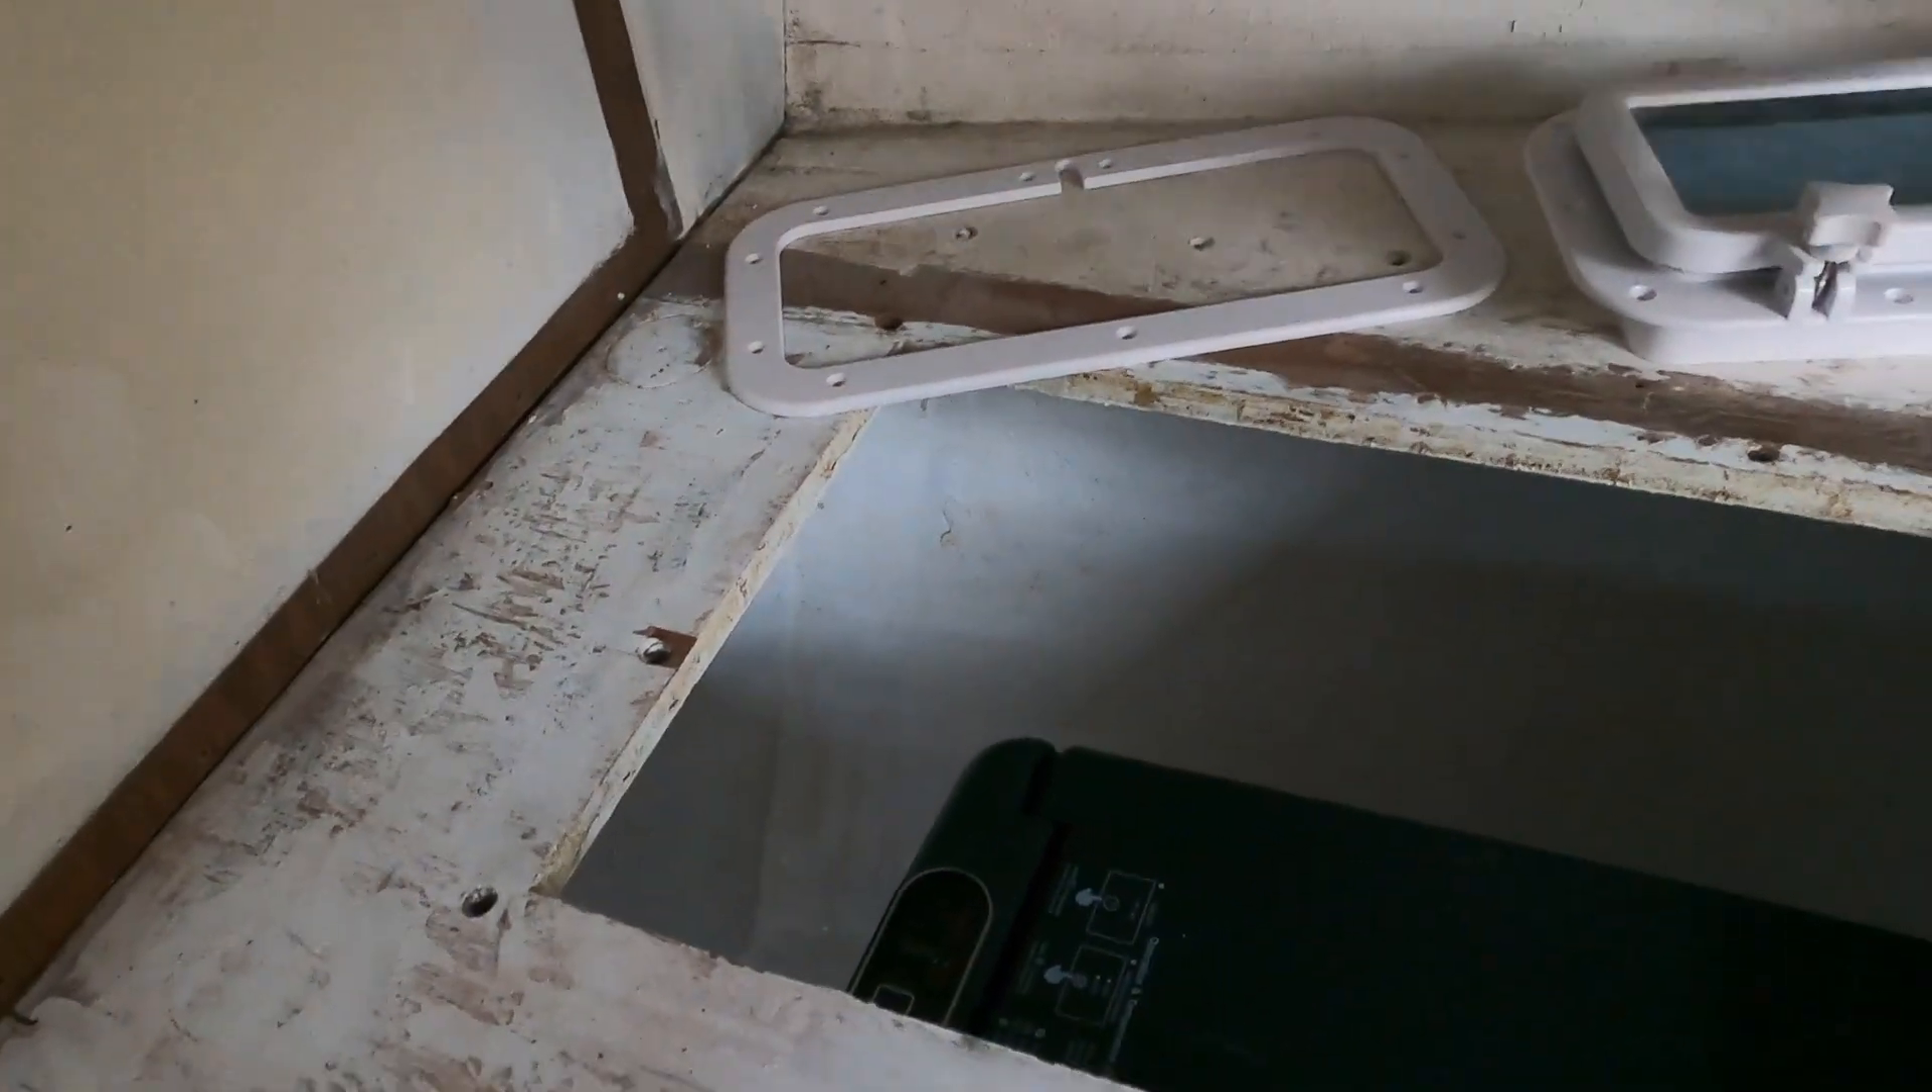Got some trim taken off here now.